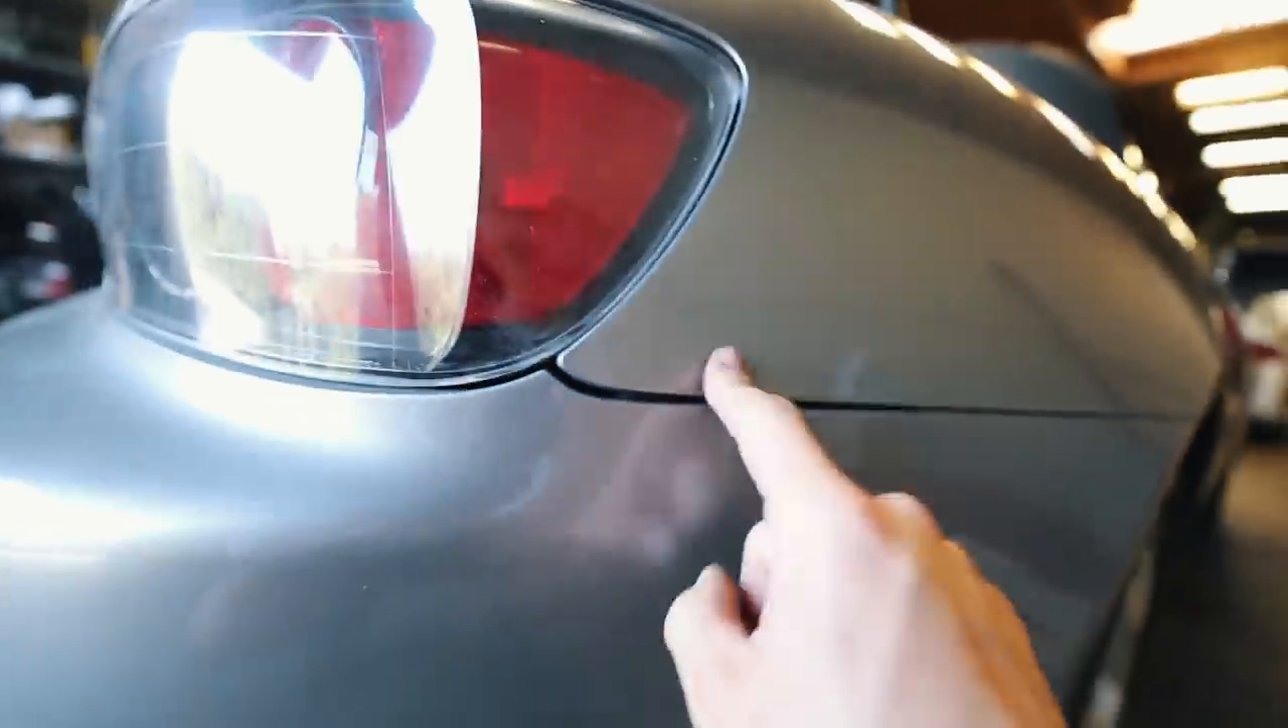Bumper doesn't really fit that well too we have a saggy little bumper right here that kind of worries me.